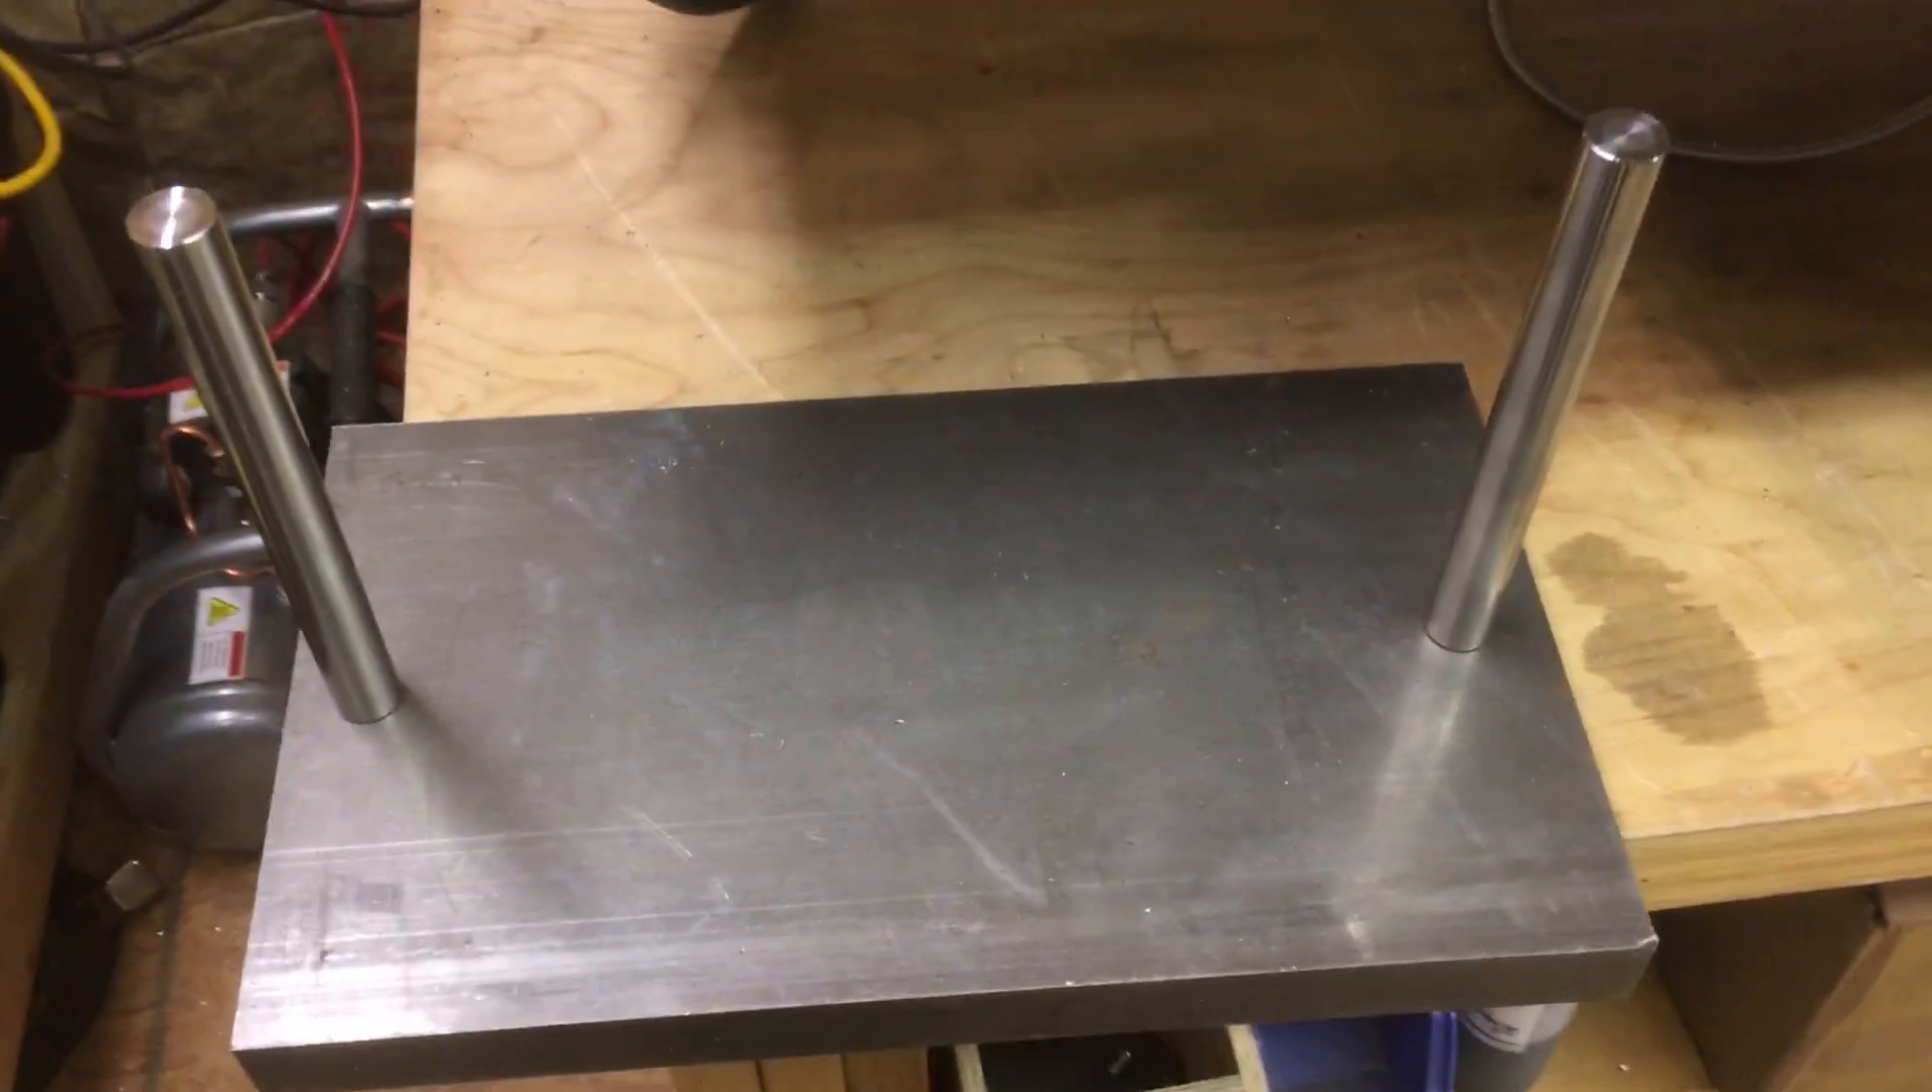Okay, as you can see the rods just get inserted like that. I just have to put some nuts on the bottom side there.